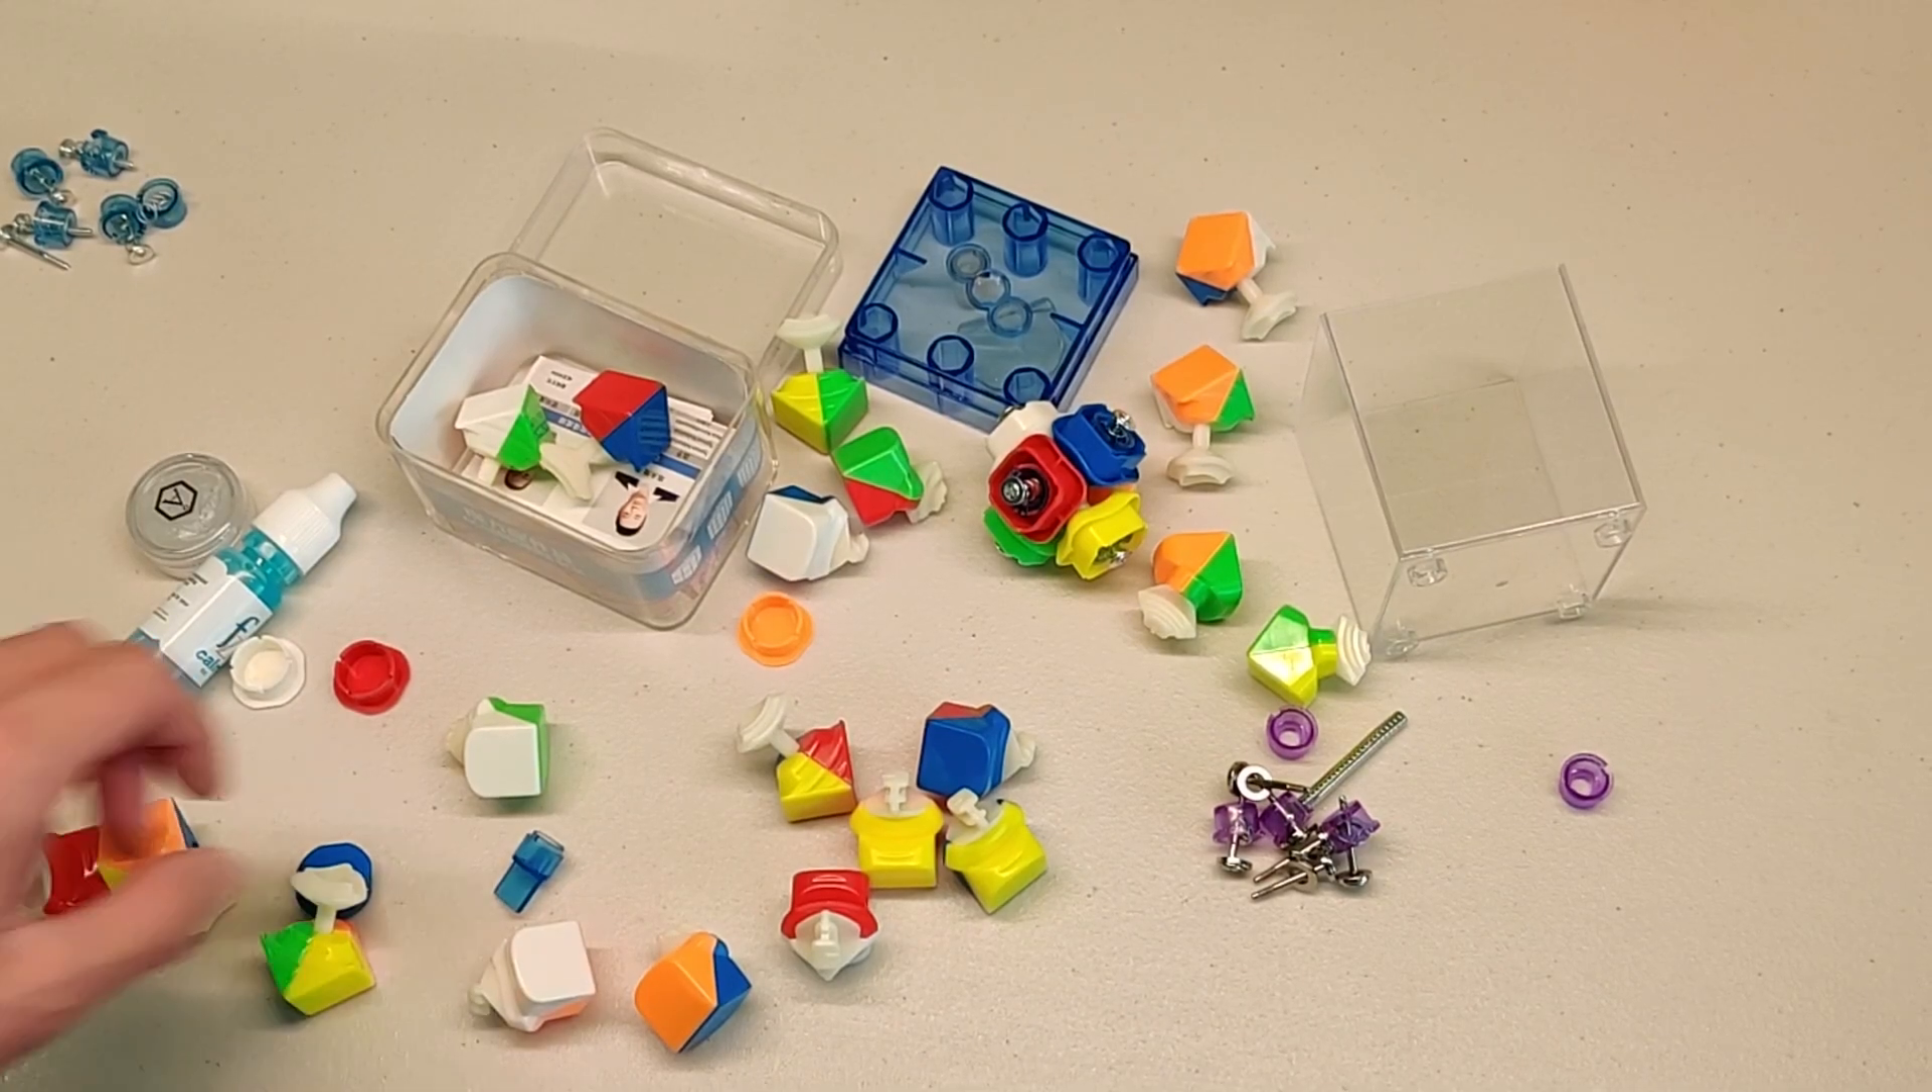So we got the cube all disassembled, other than the core, I still need to unscrew the core.